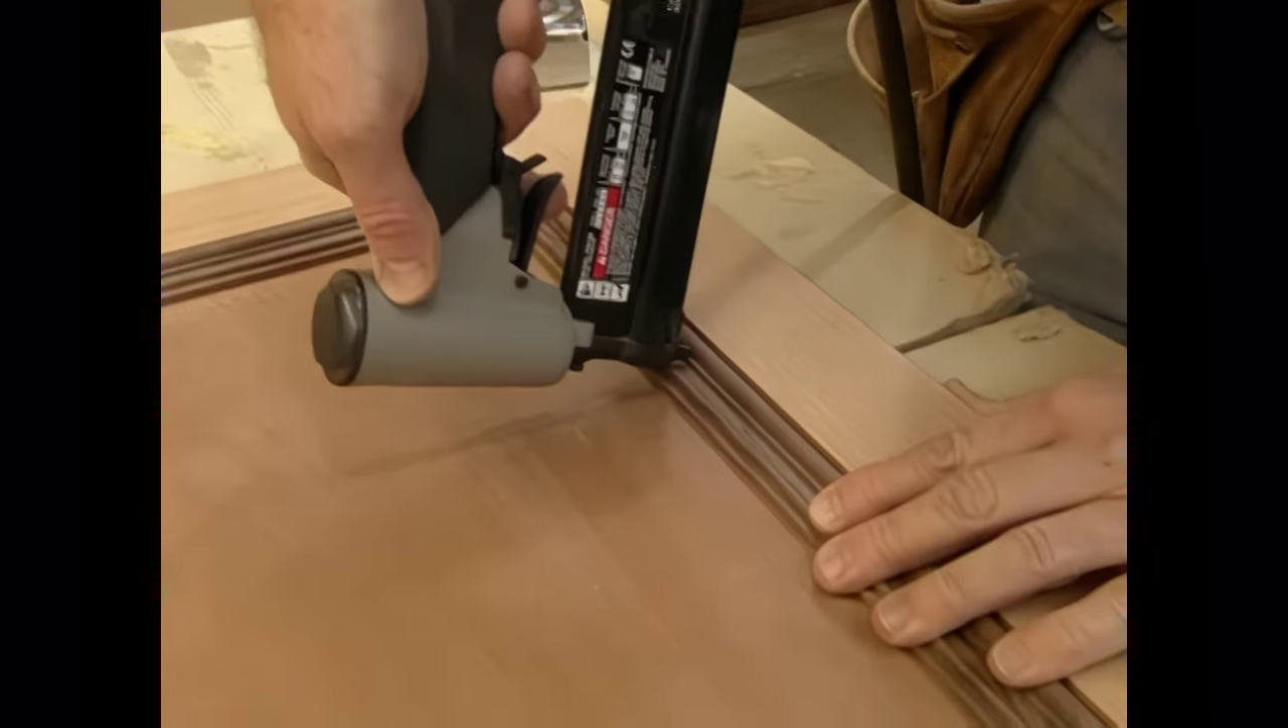With all the pieces fitted, I just set them in place, dry, no glue, and I'll secure them with some pin nails.